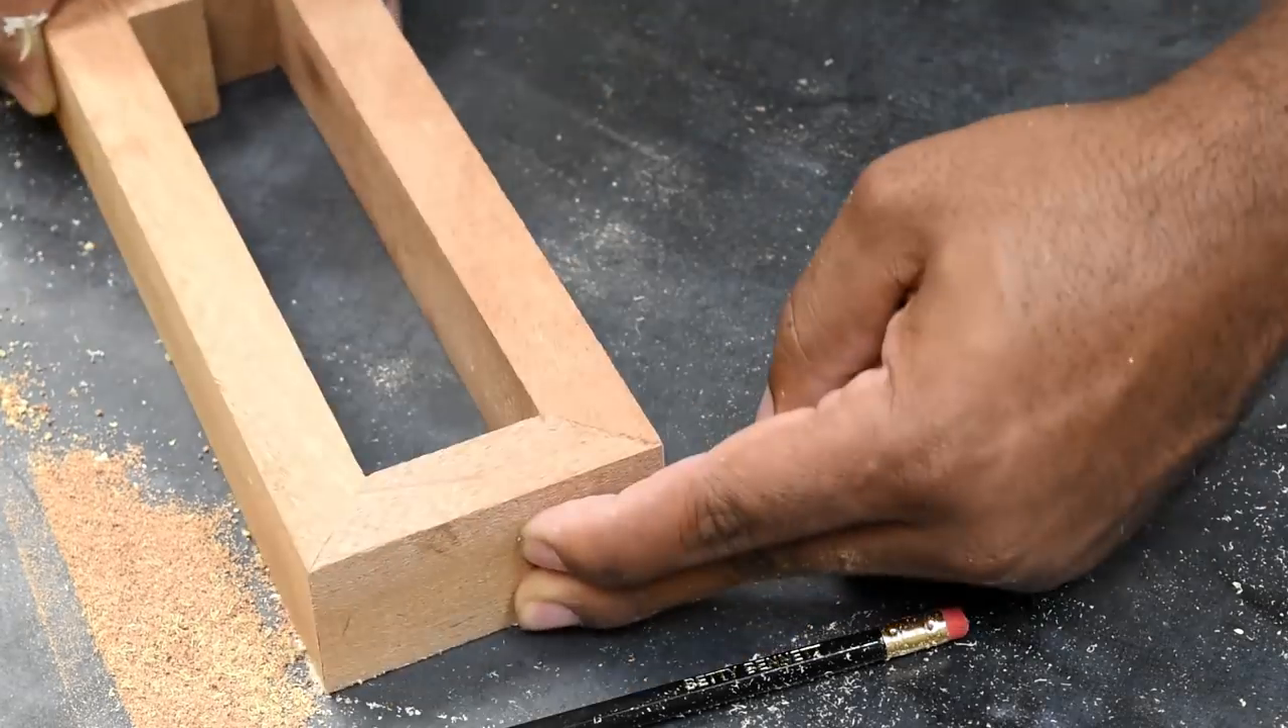Now in this case I'm not going to move the camera so you guys can see that this is a real tight miter that you can get from a hand cut miter box.